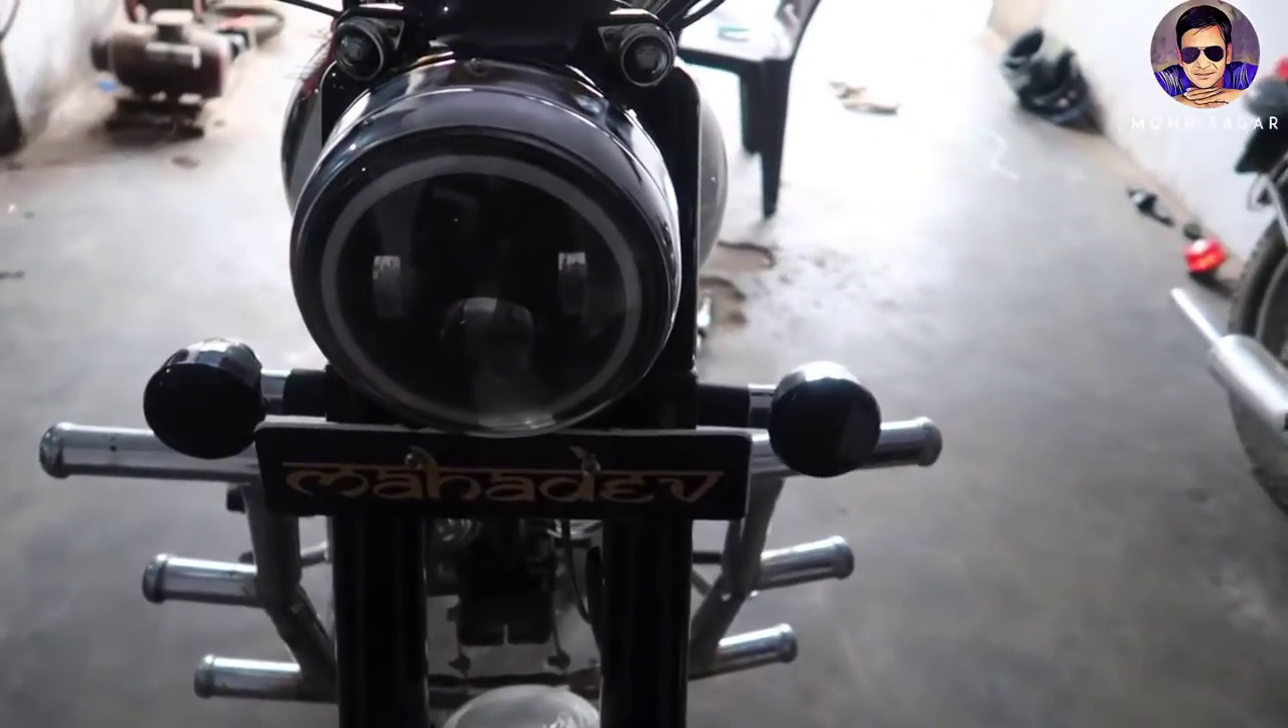तो यह है लाइट फिट हो चुके।